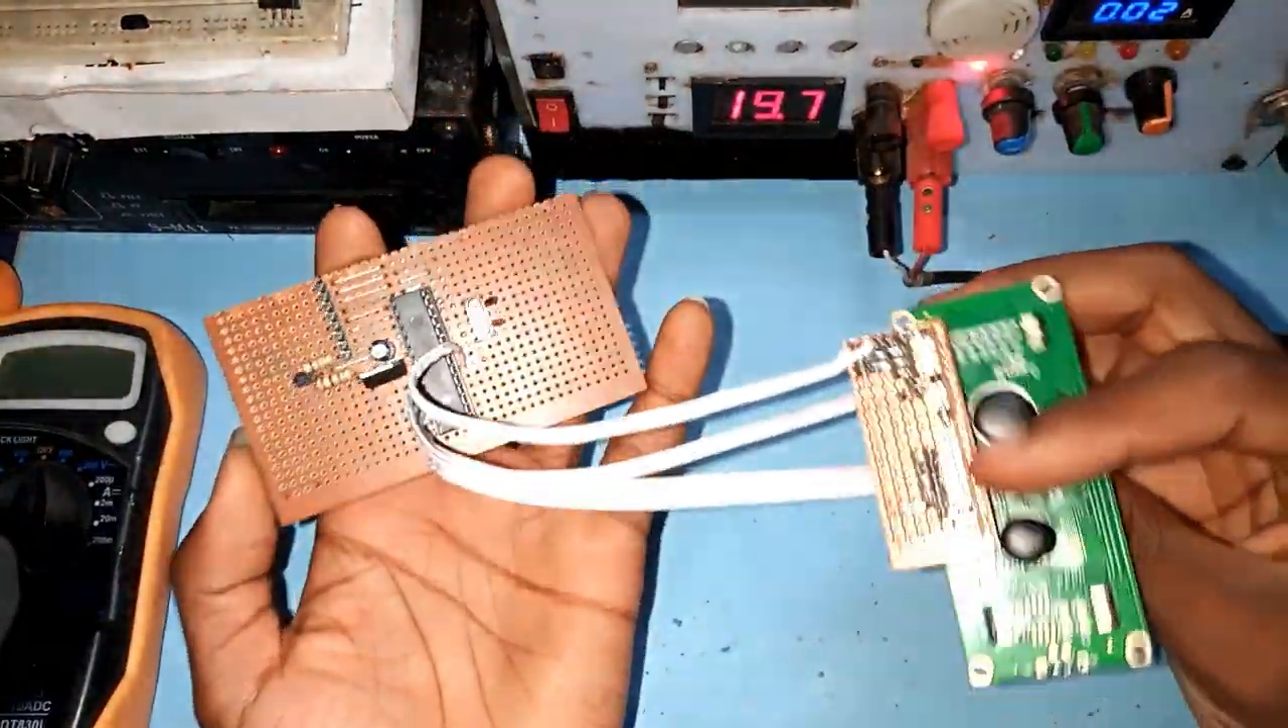The LCD was also soldered in place as I connected it to the board using cable wires.